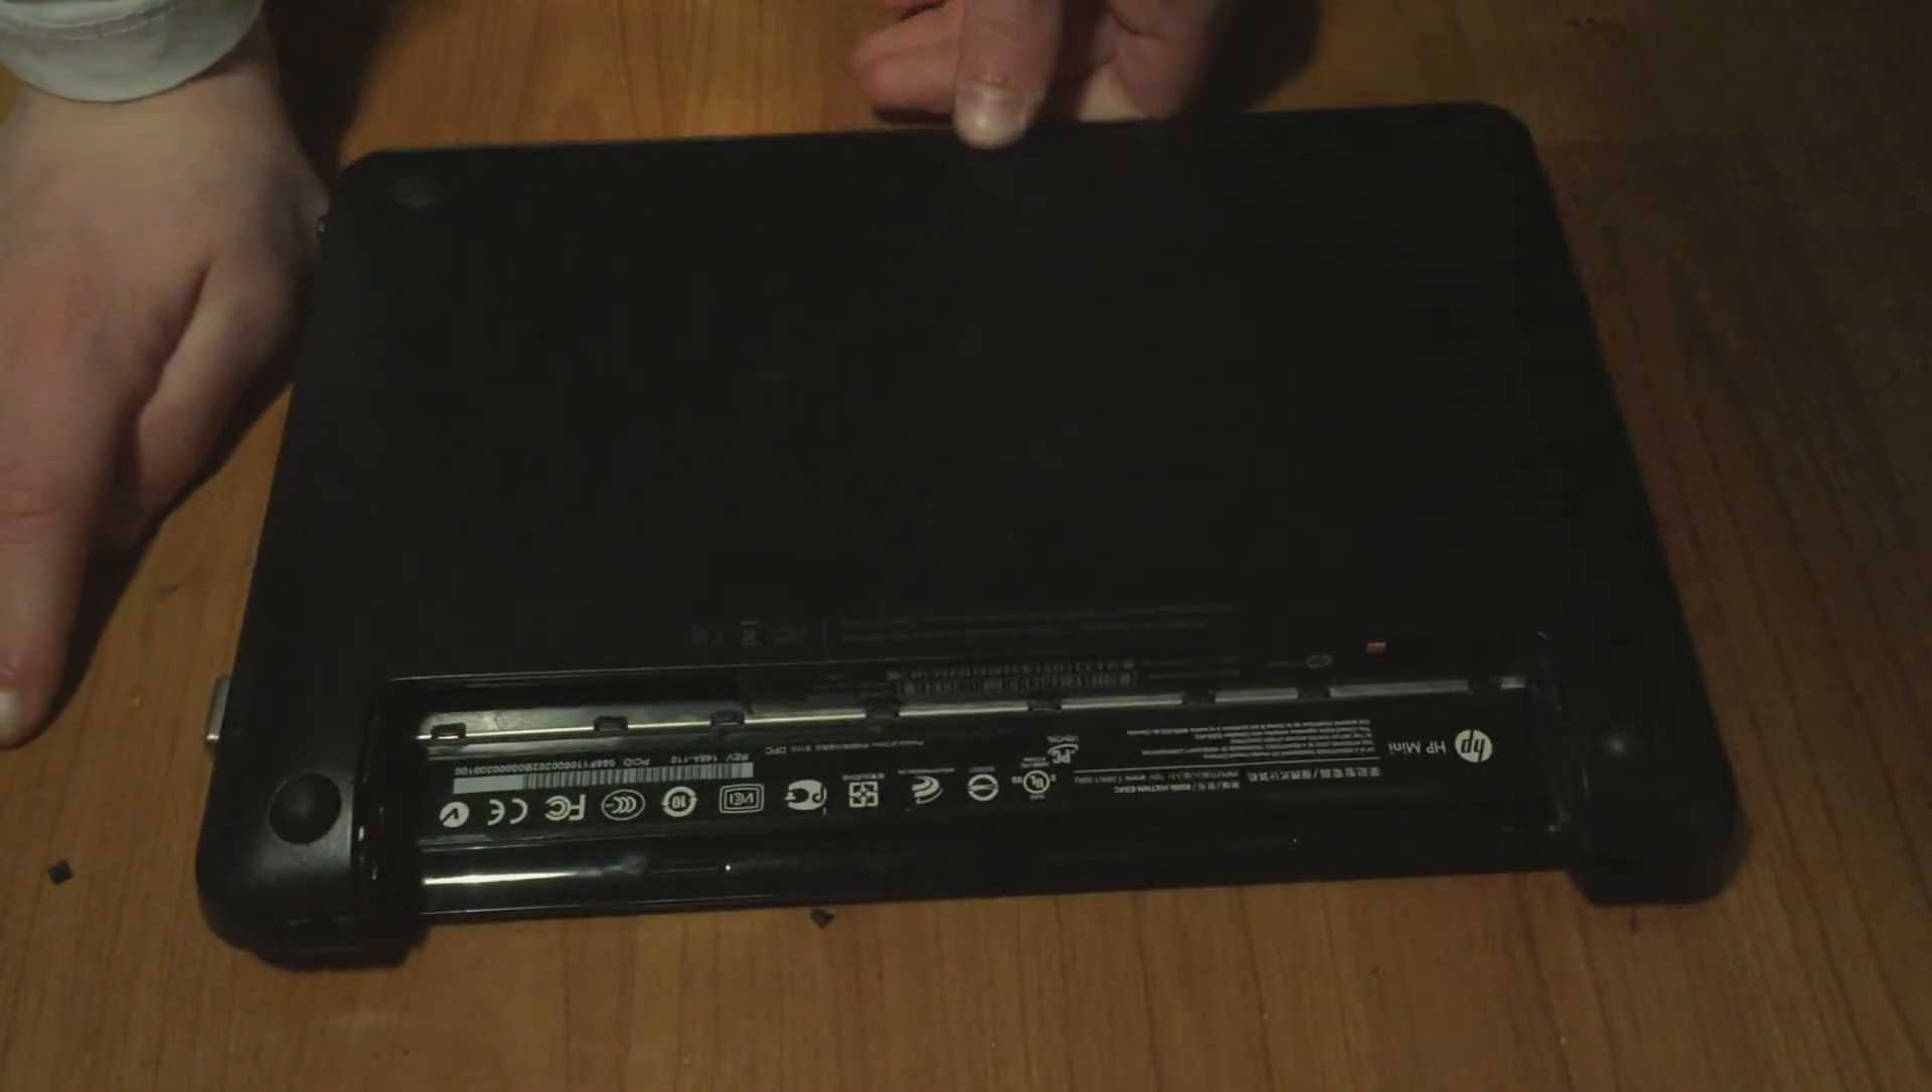And now the bottom now and now the bottom cover is on.